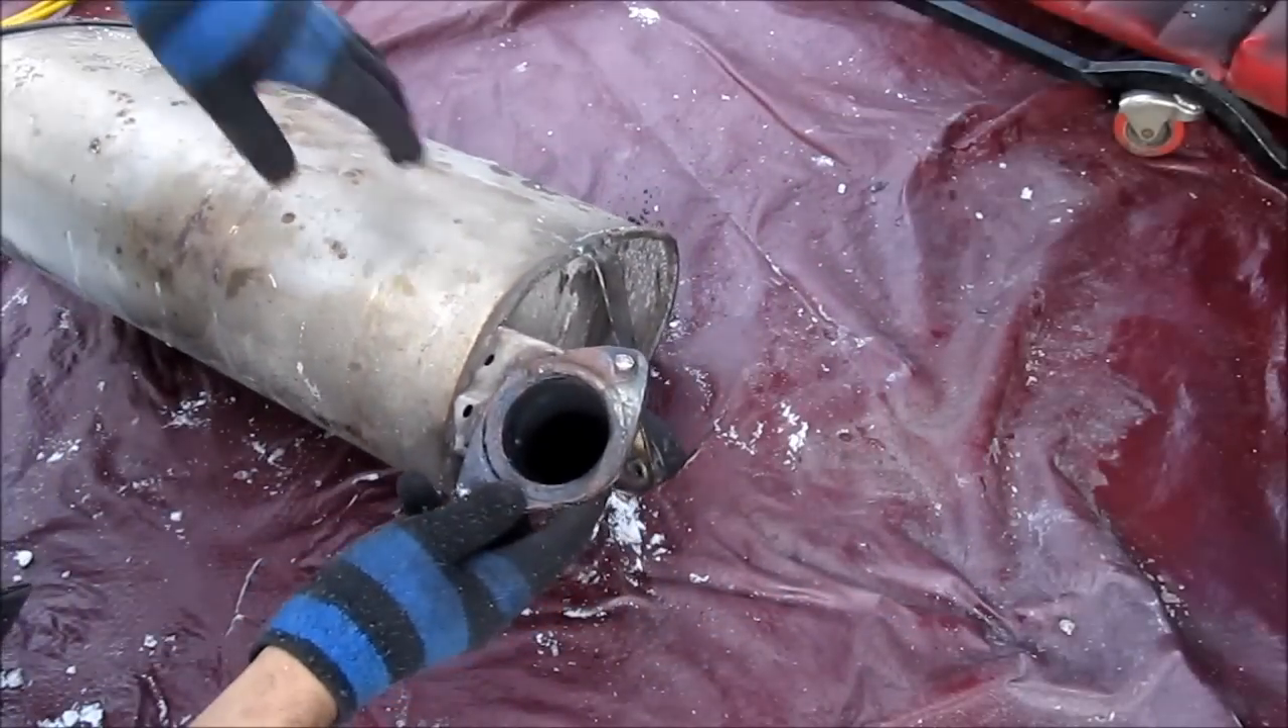So here we've got the original Toyota muffler taken off.